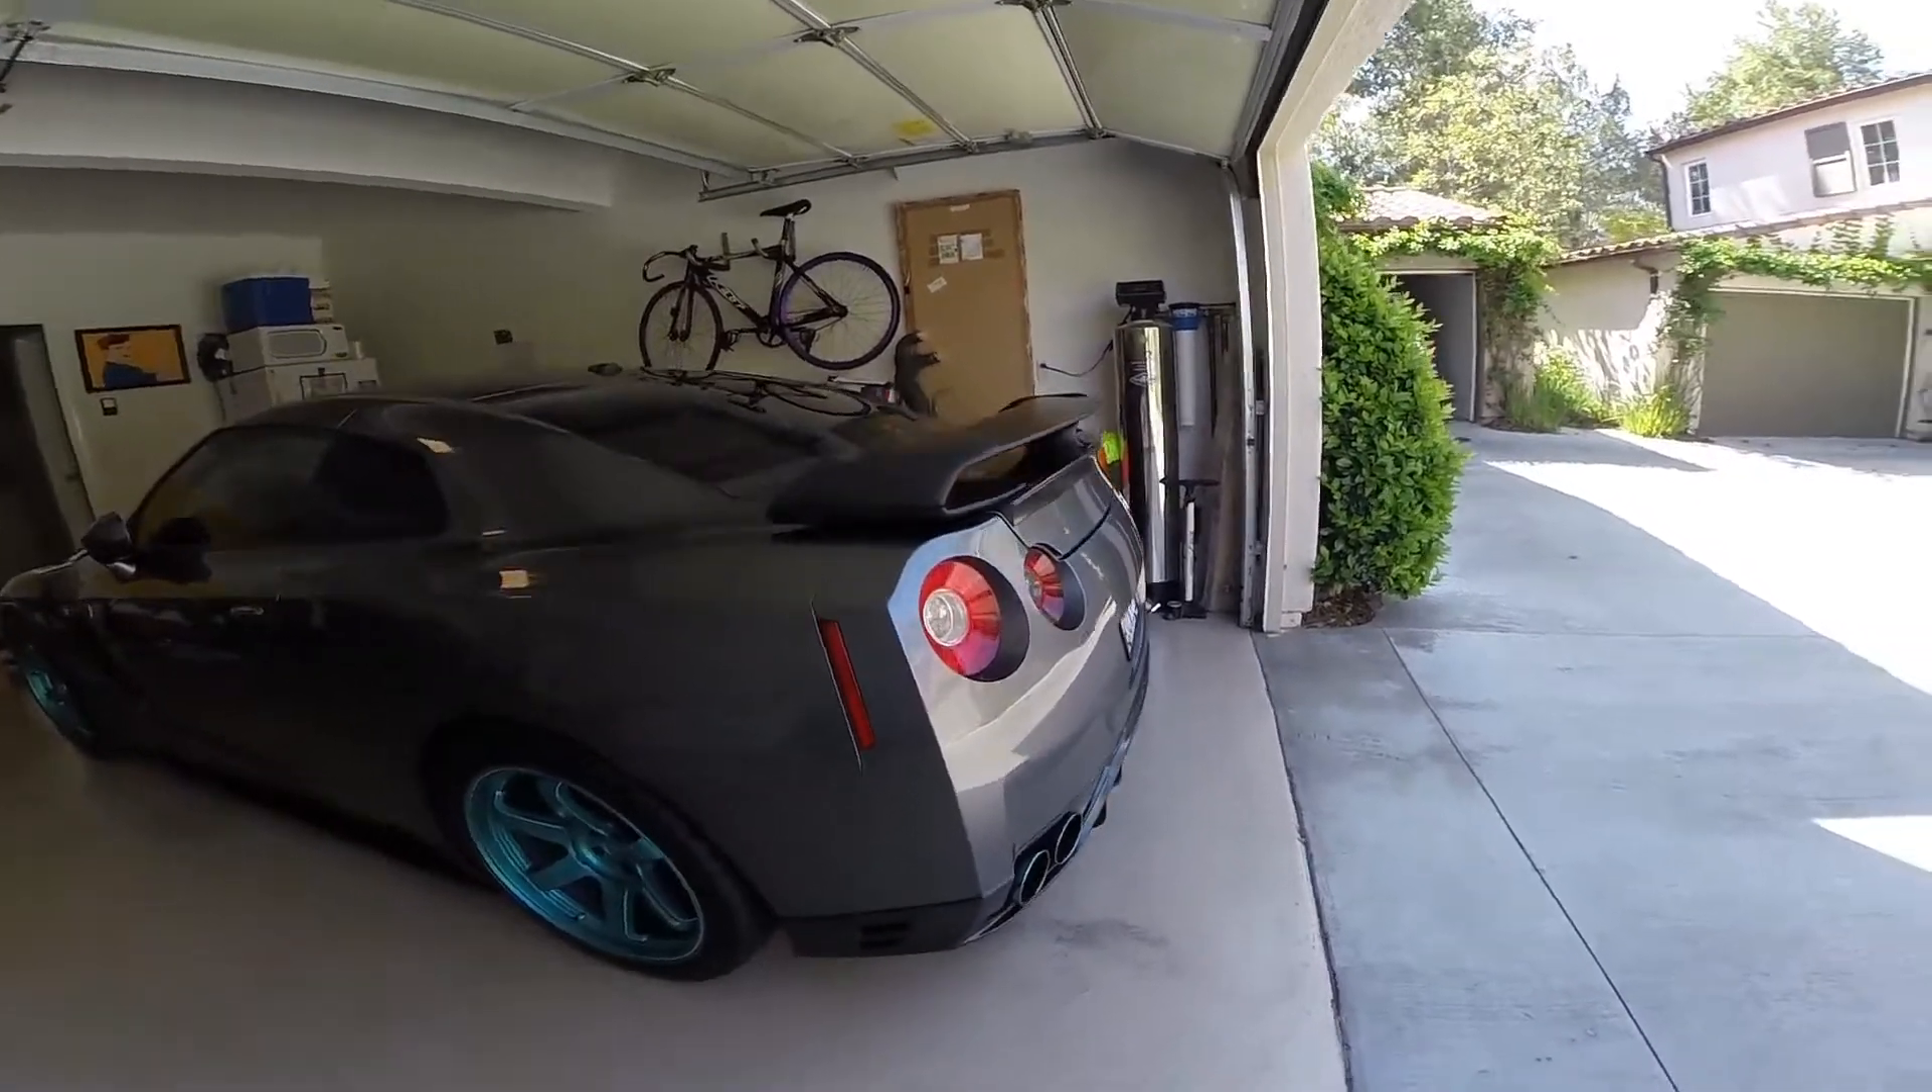Here is the finished product of putting my wing on. My new carbon fiber wing with a trunk spoiler lip.